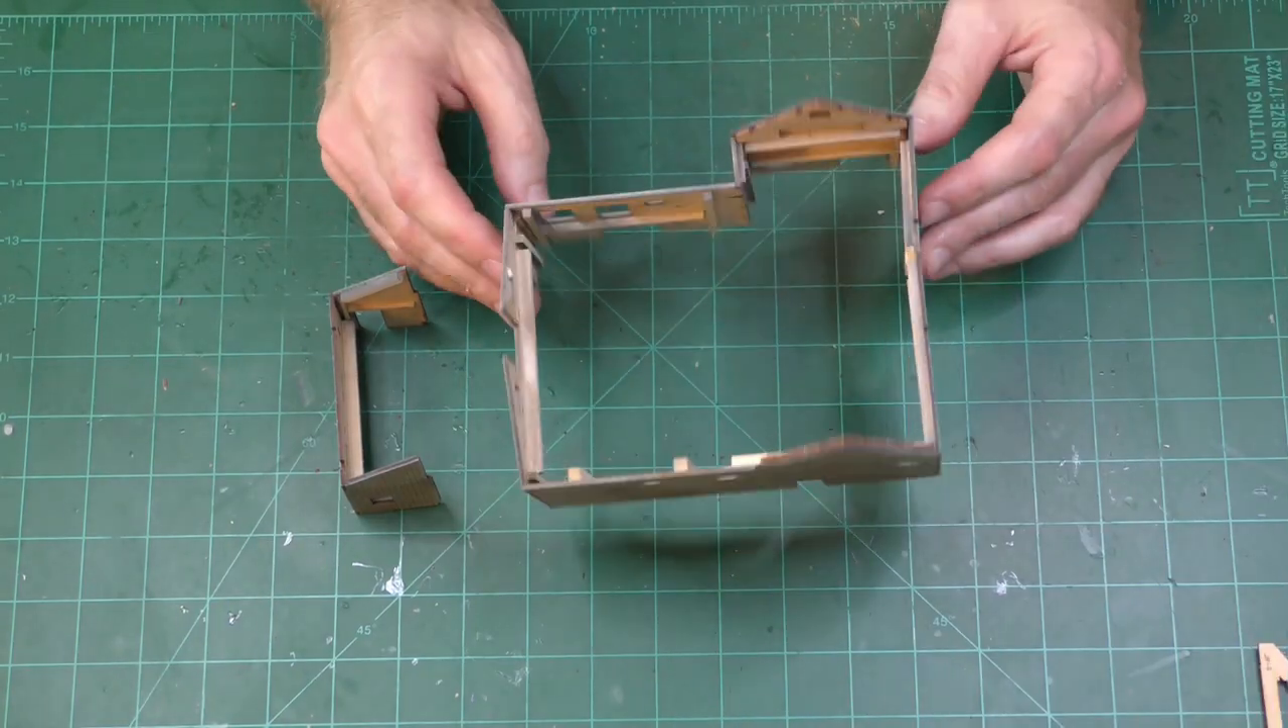This is the building with the walls put together and you can see all my bracing.